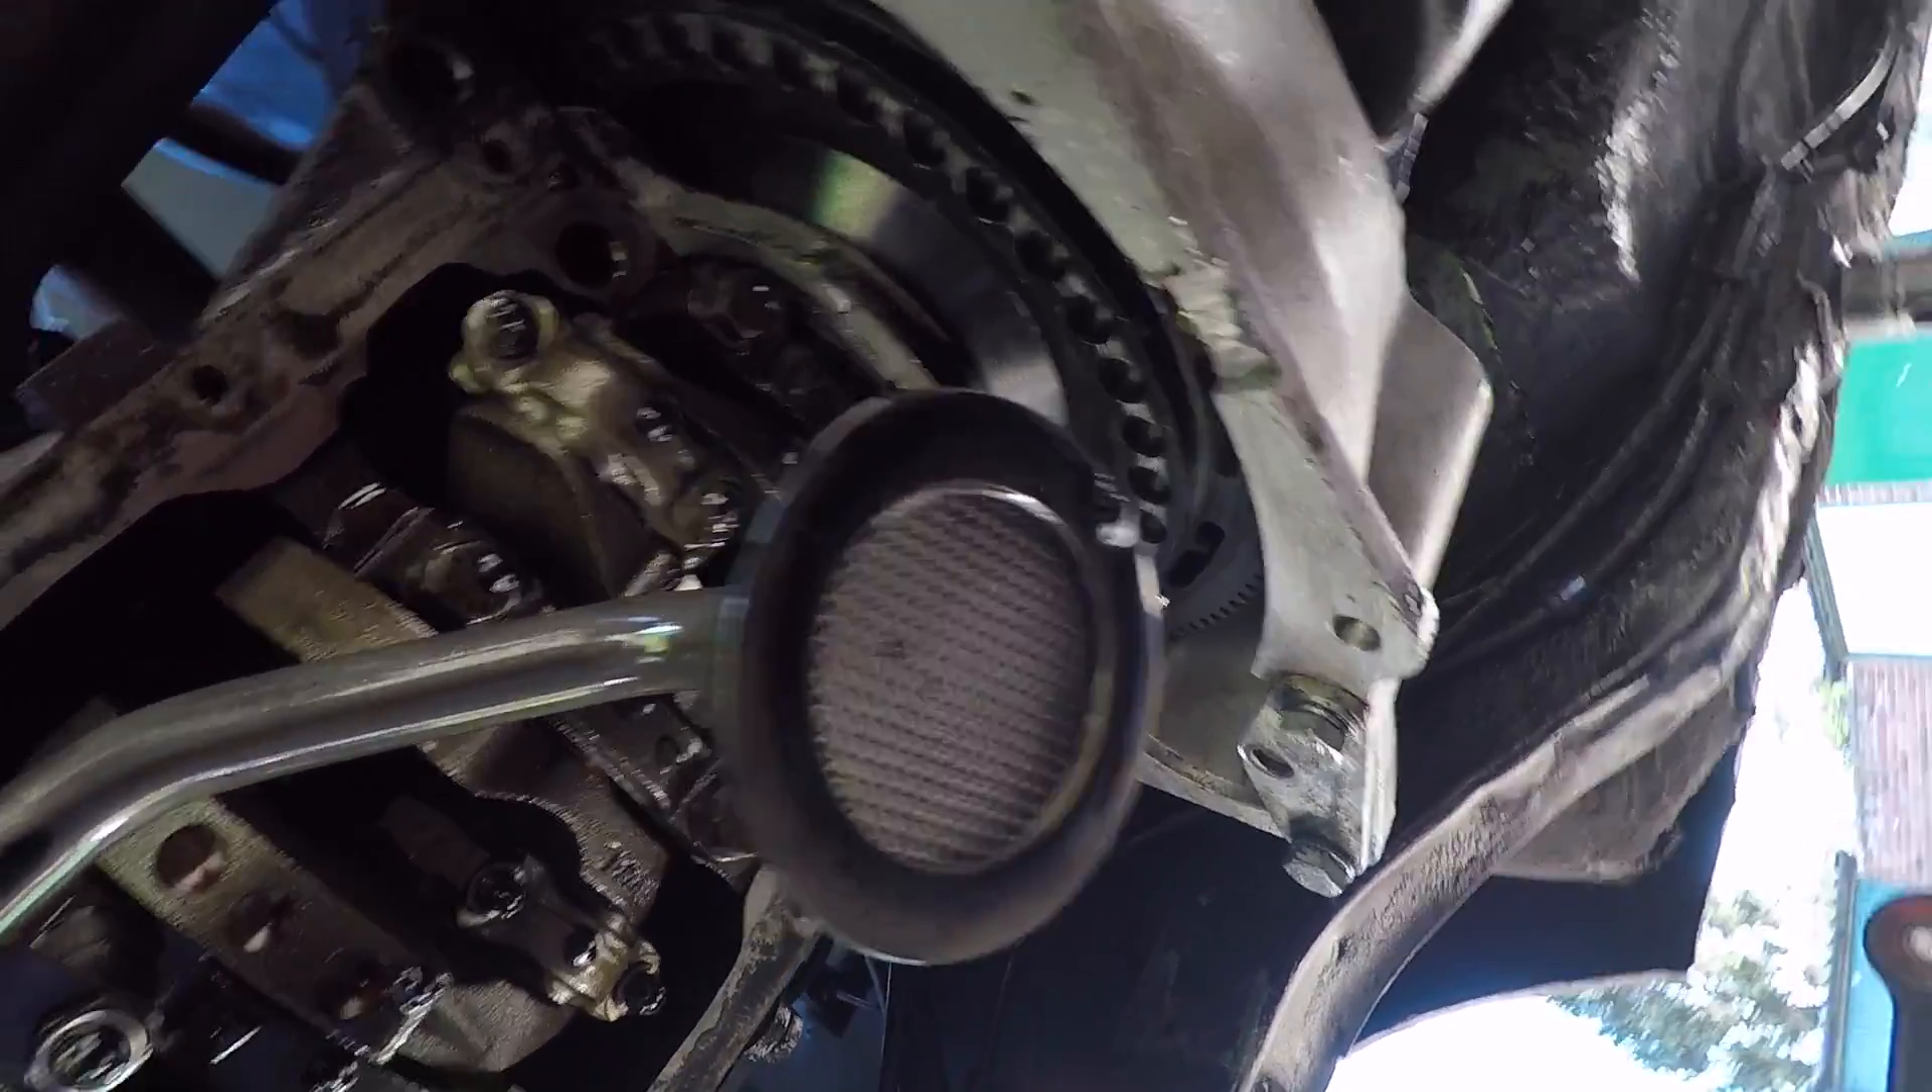Right, so the sump's off. Pickup pipe's looking clear.